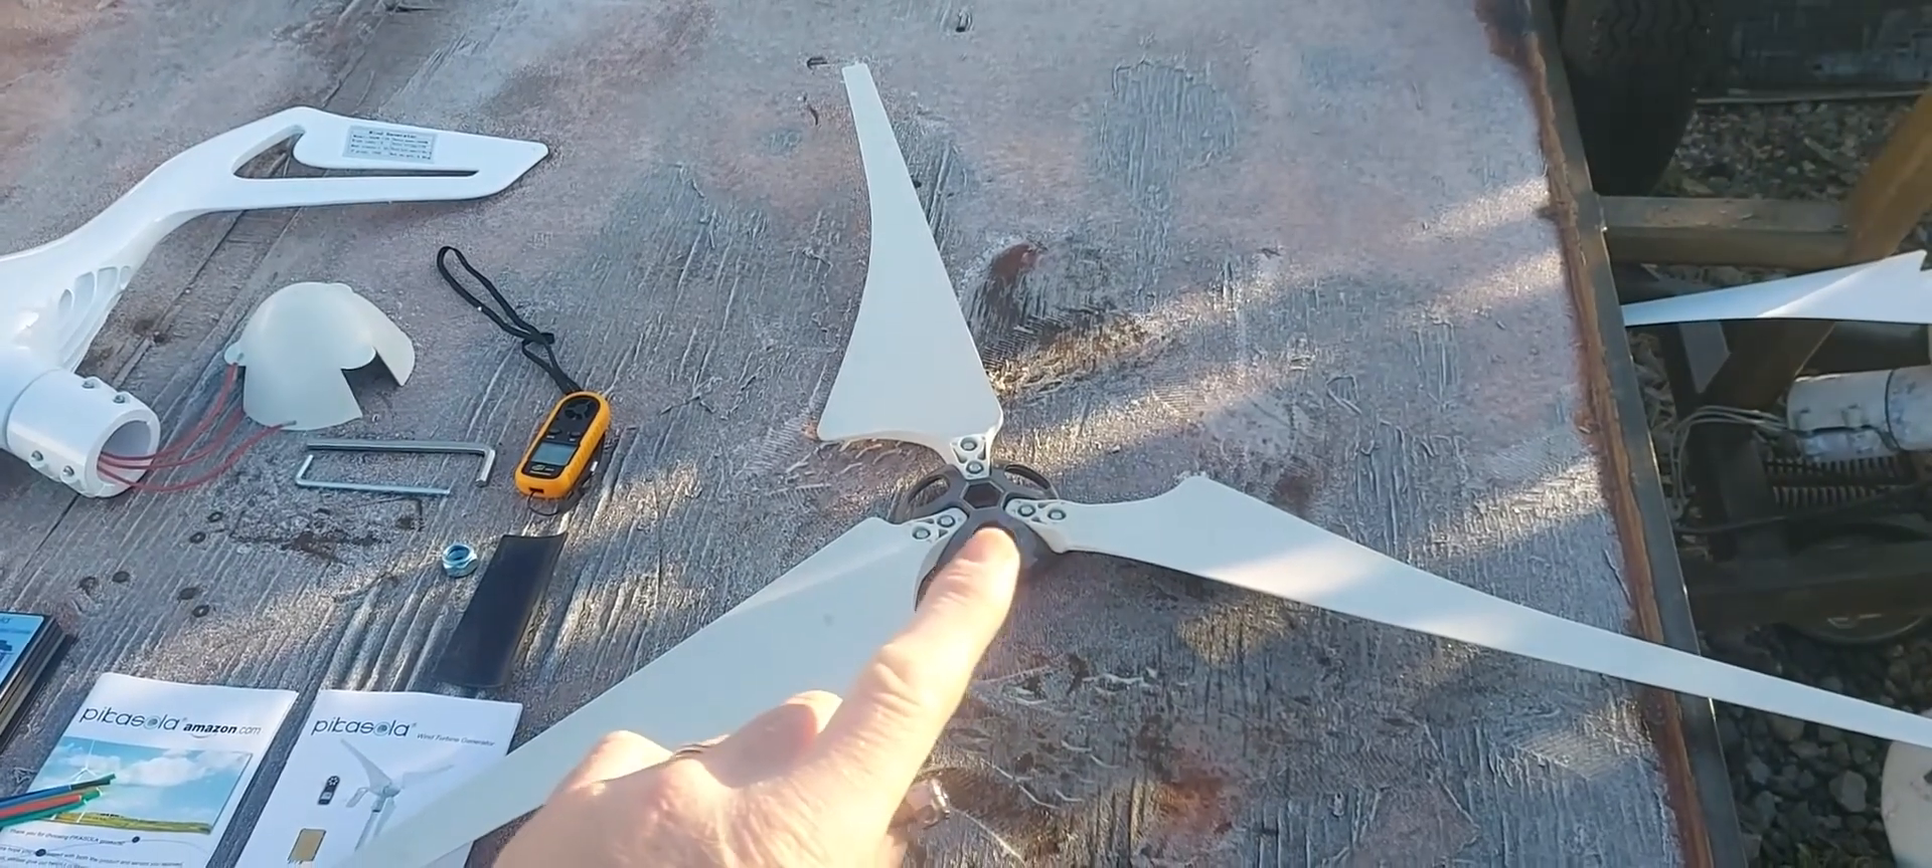That's now the hub unit and all three blades attached.